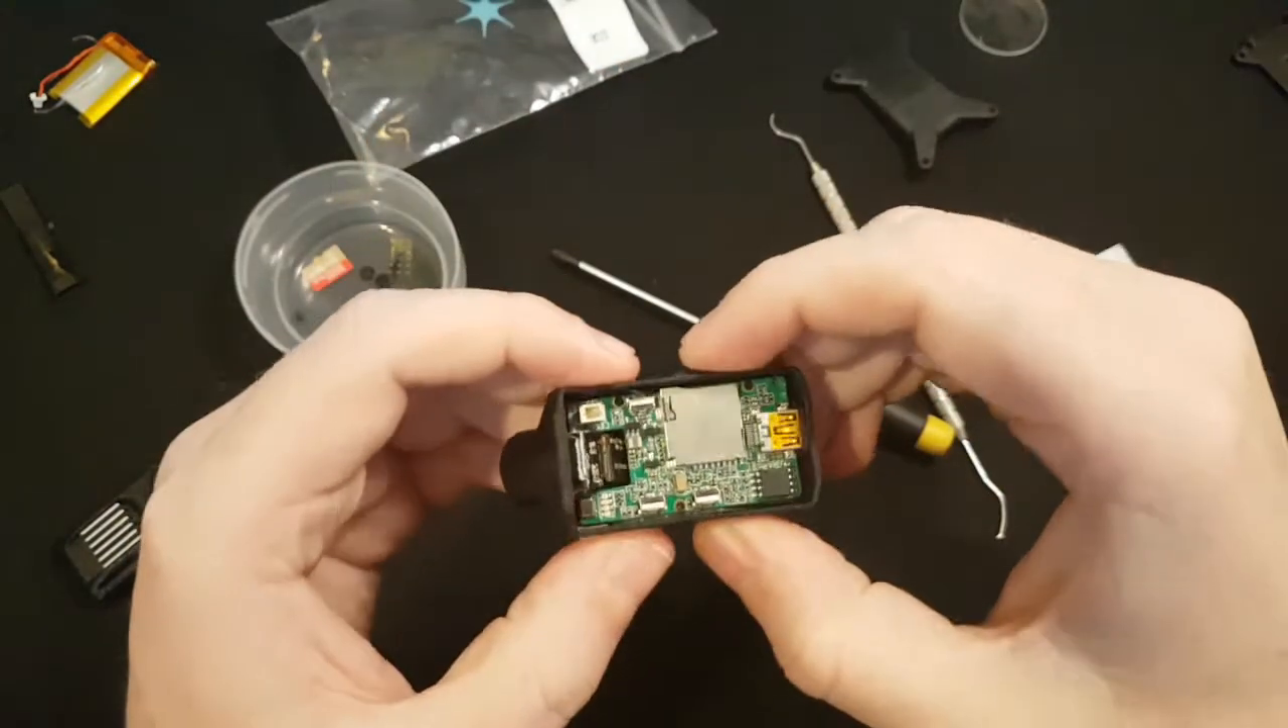So, that's the PCB in.